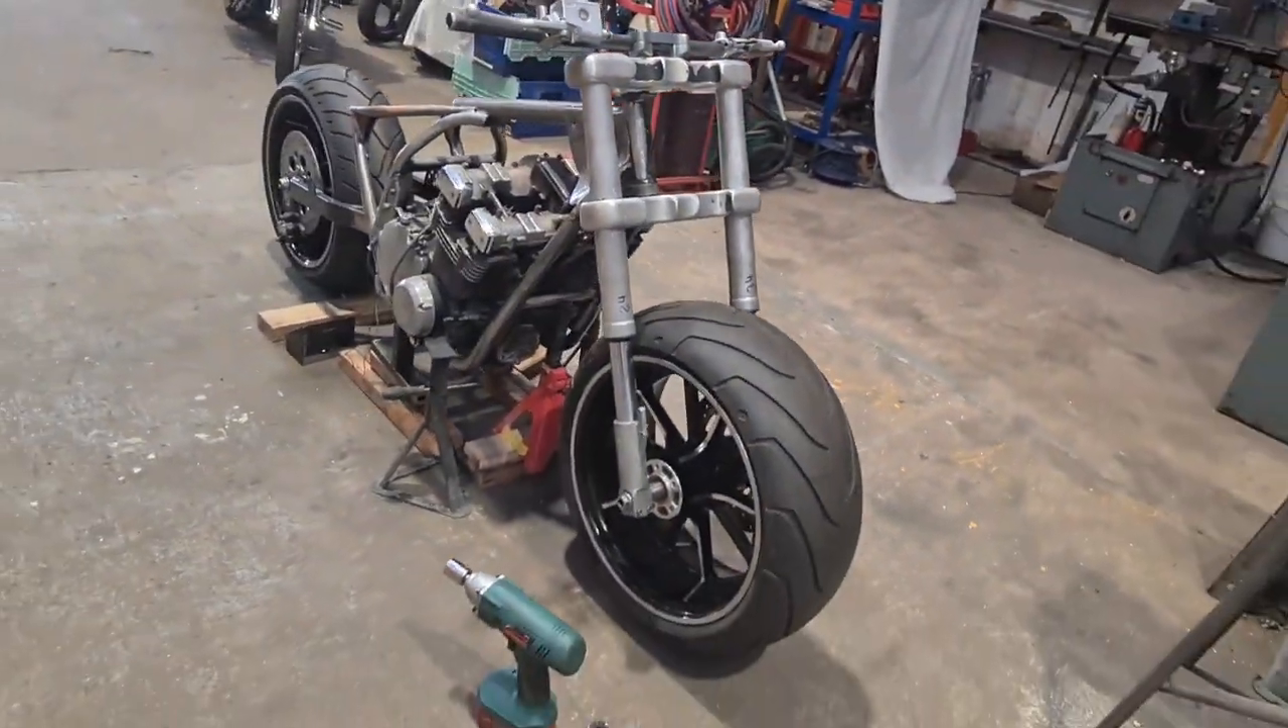The front end is actually all together And actually works.